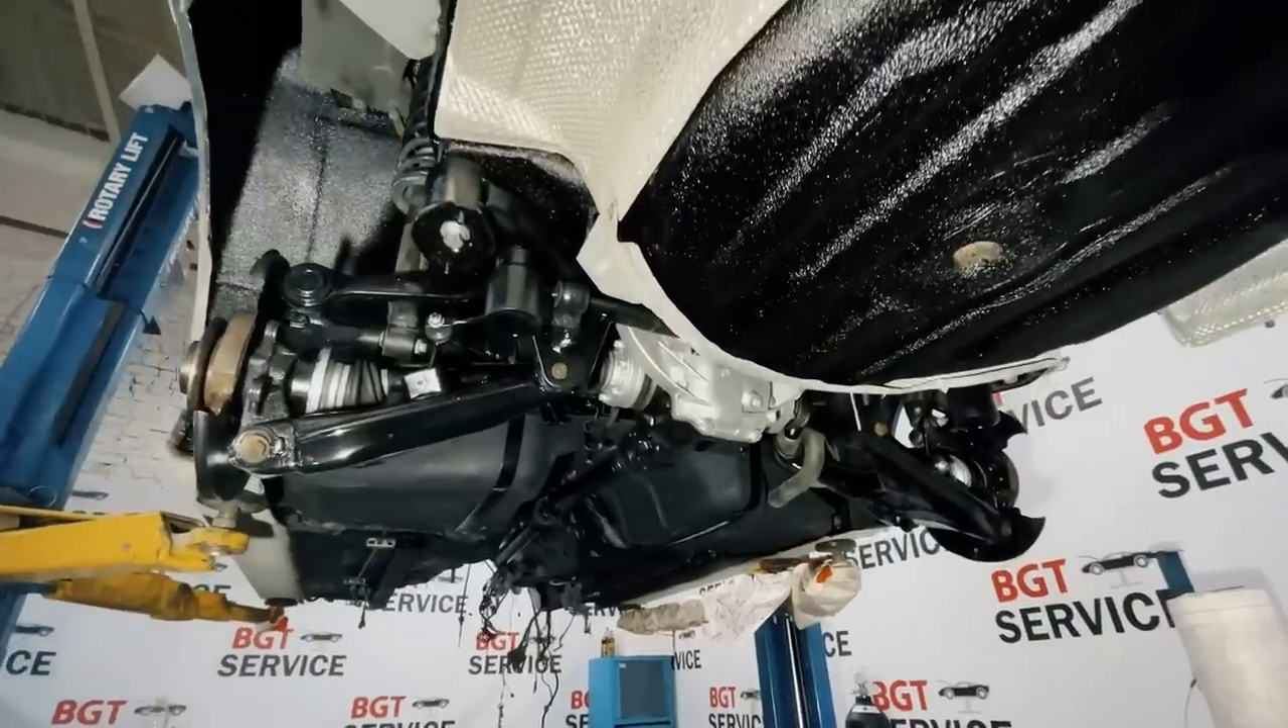И тут у нас уже получается задняя подвеска установлена.